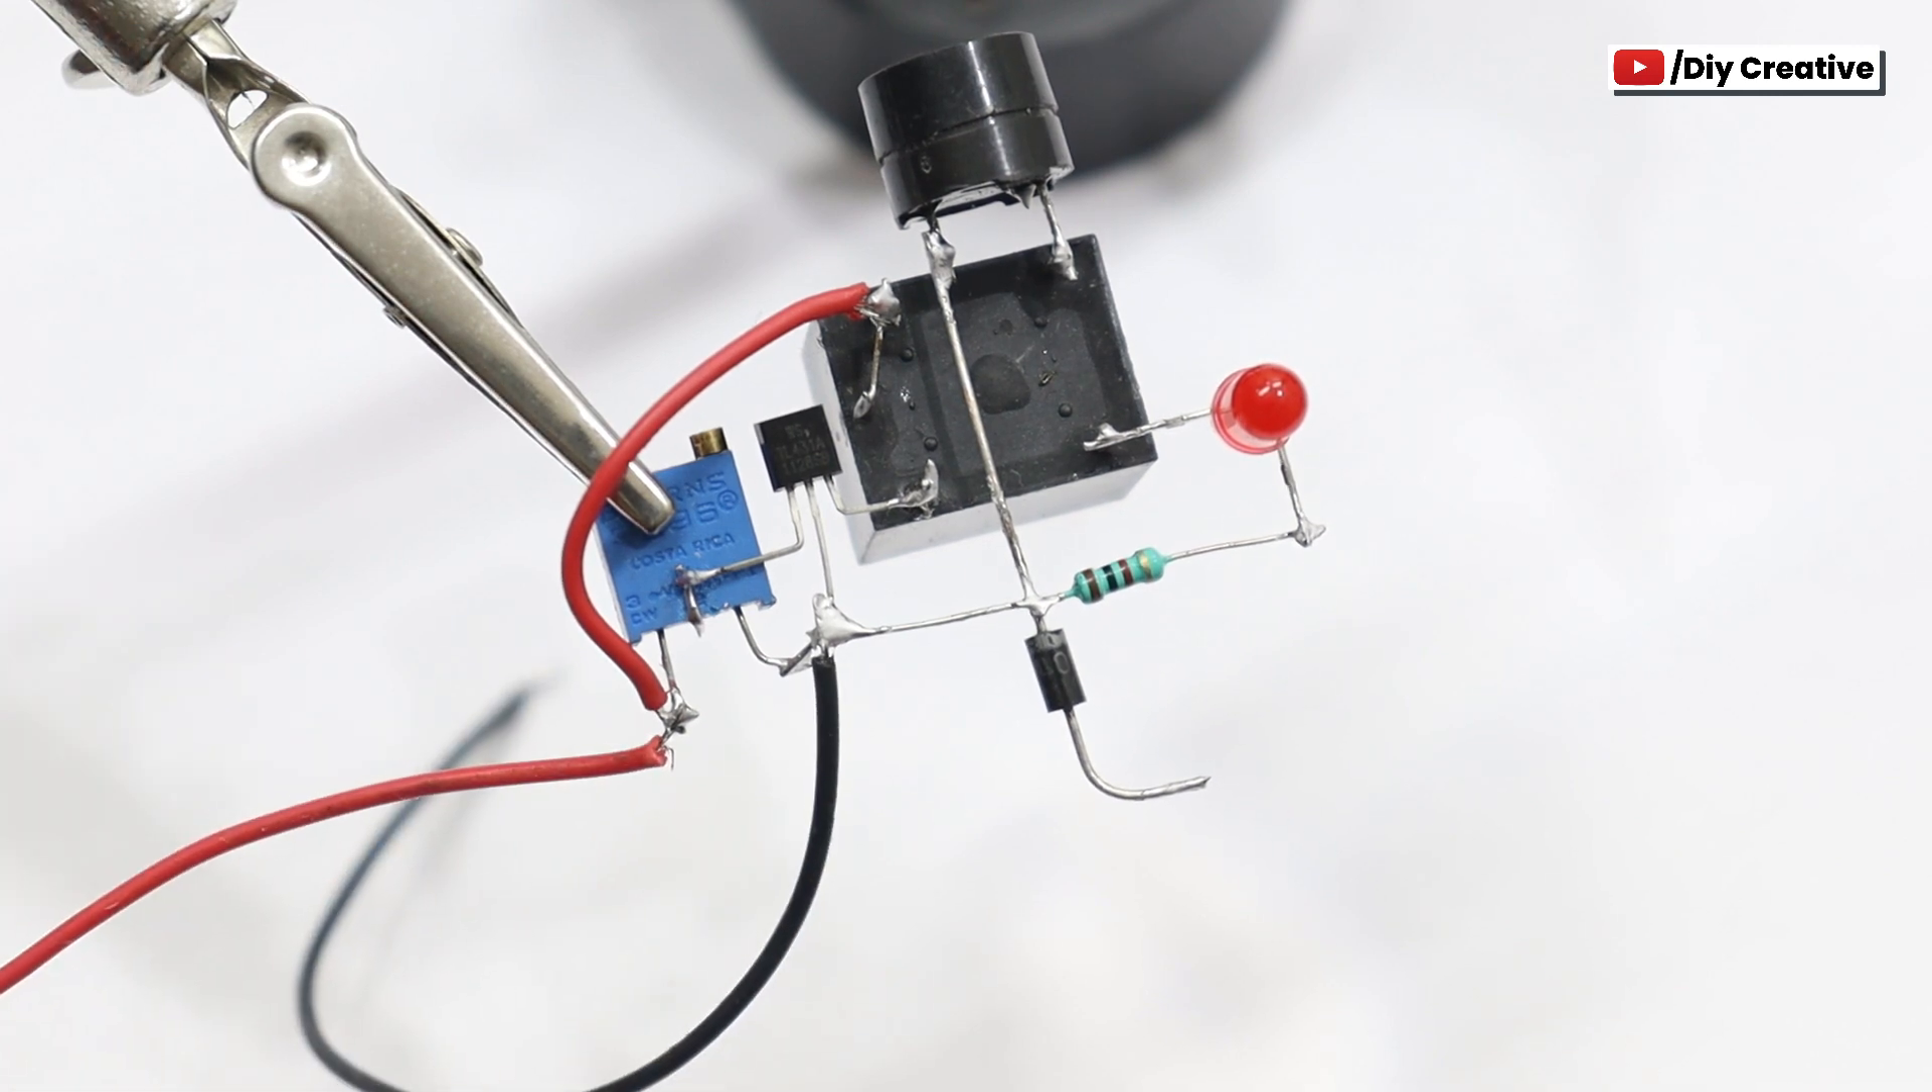सो हमारा यह दोनों input wire हमने connect कर लिया।